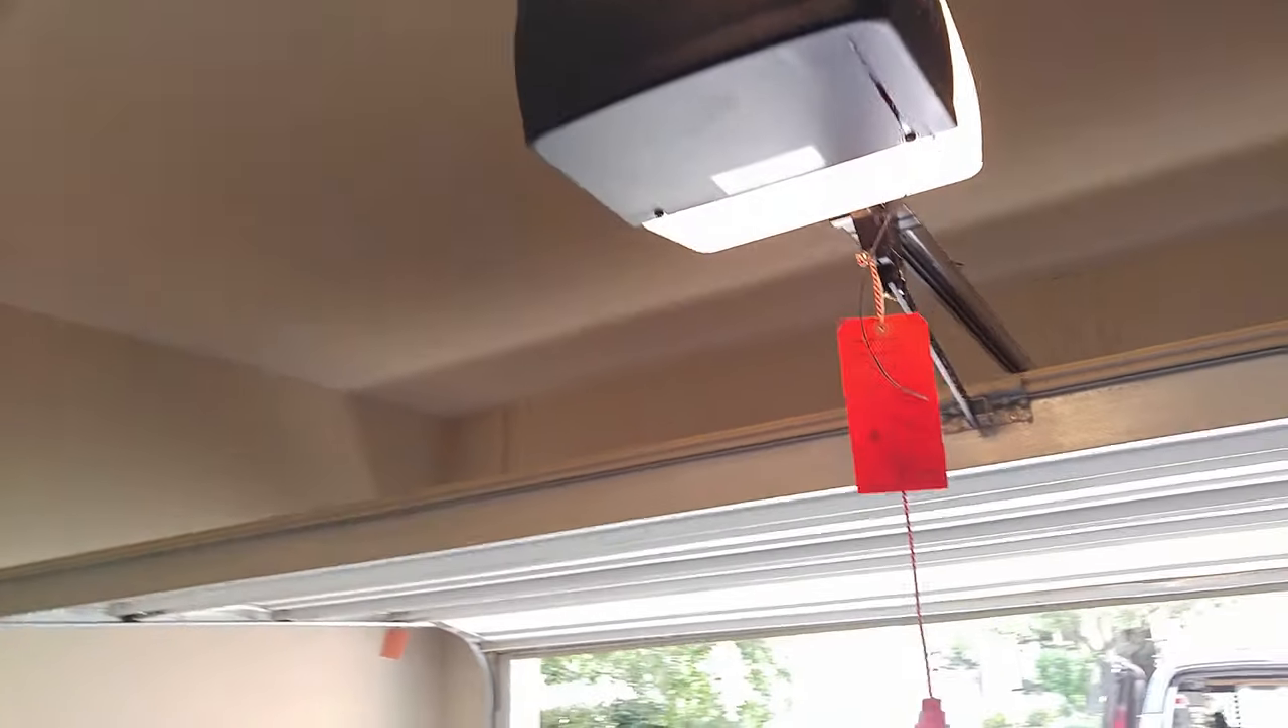All right got the cover back on.